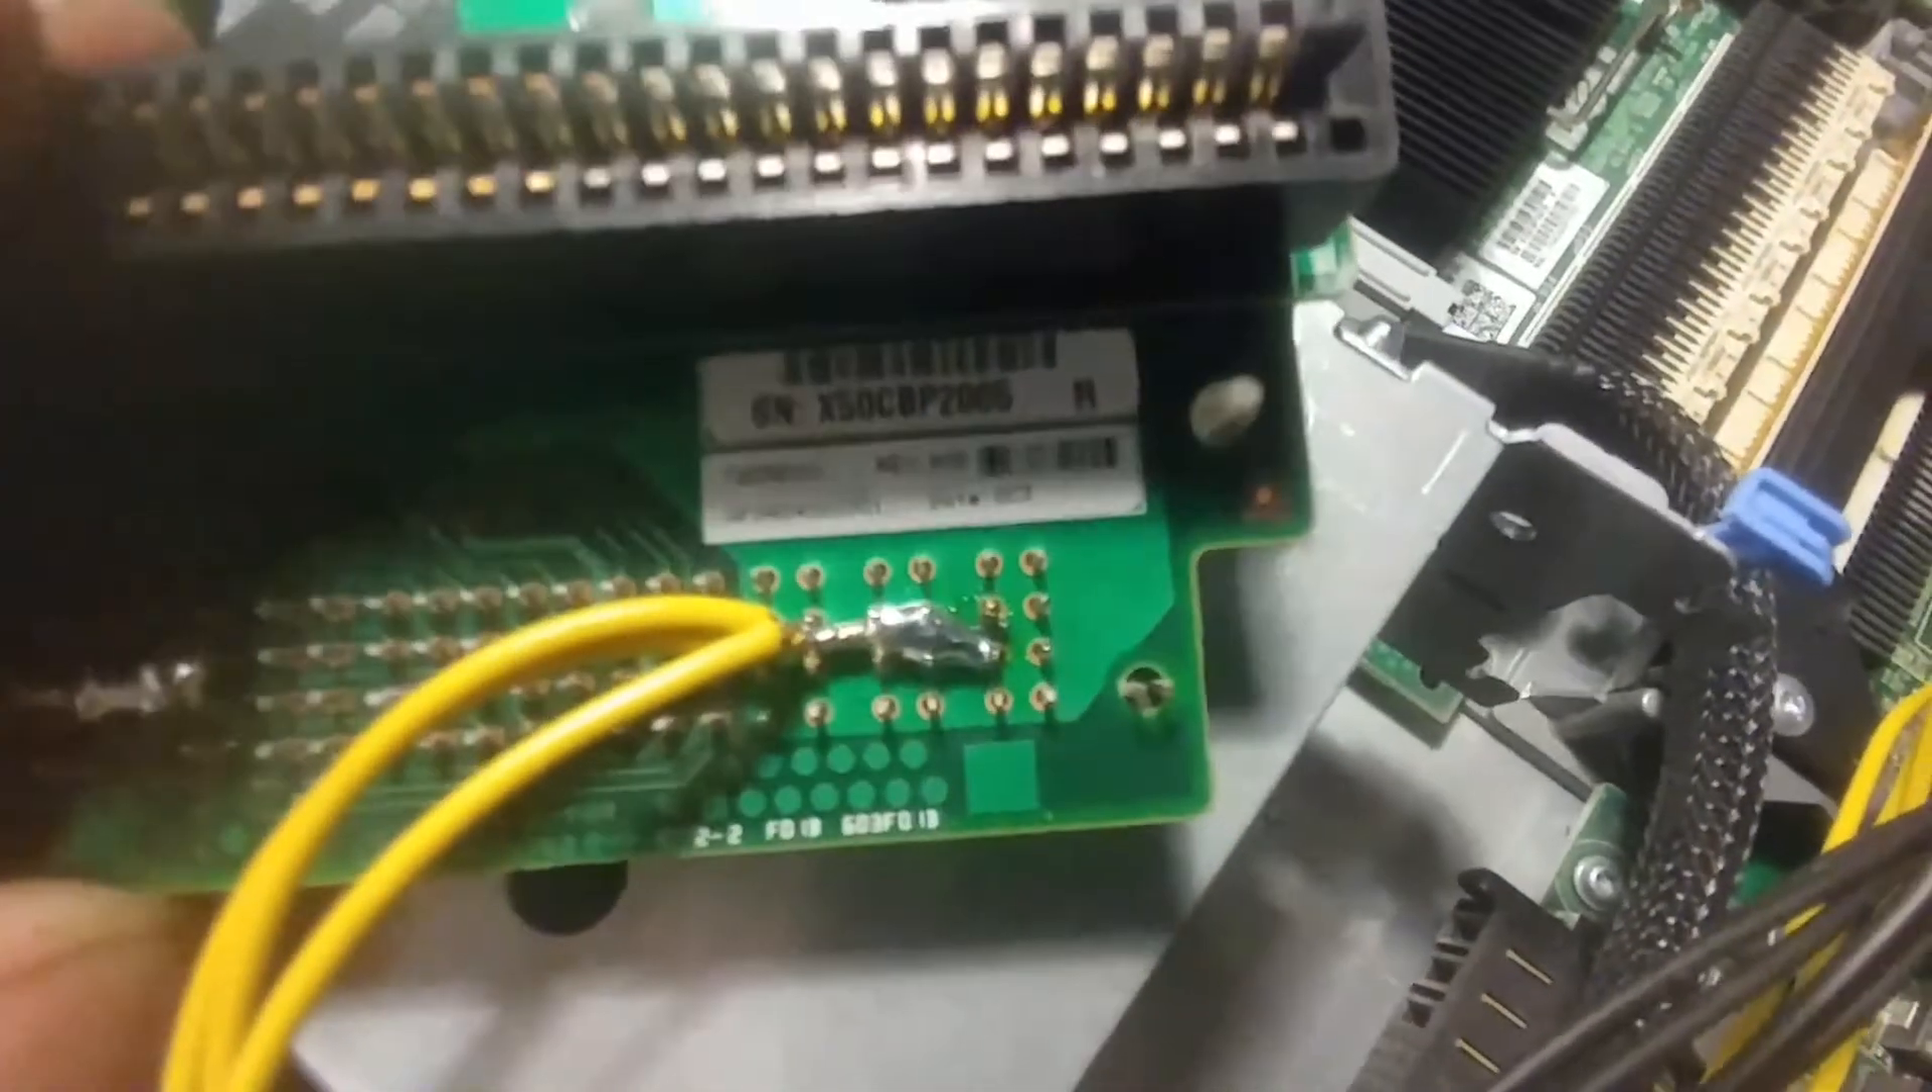And I soldered all the 12 volt positive wires right in the middle on this side where there's a nice big fat trace so that you can see where those connectors come through.